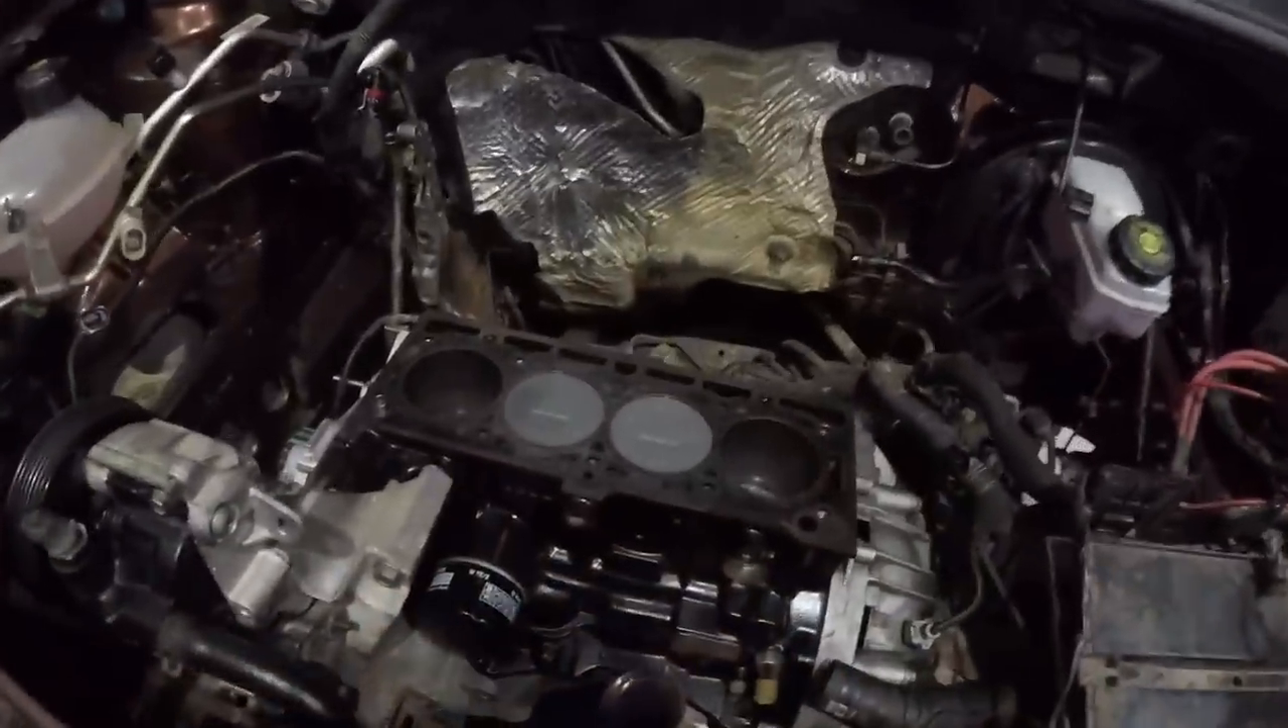O Logan já se encontra aqui com o motor no lugar.